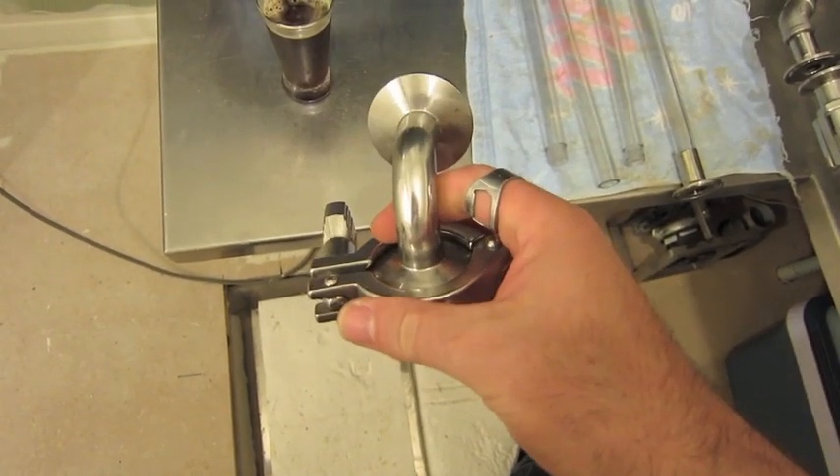So I screw the triclover in the end and I have a 90 degree bend on it and it's all clamped together.